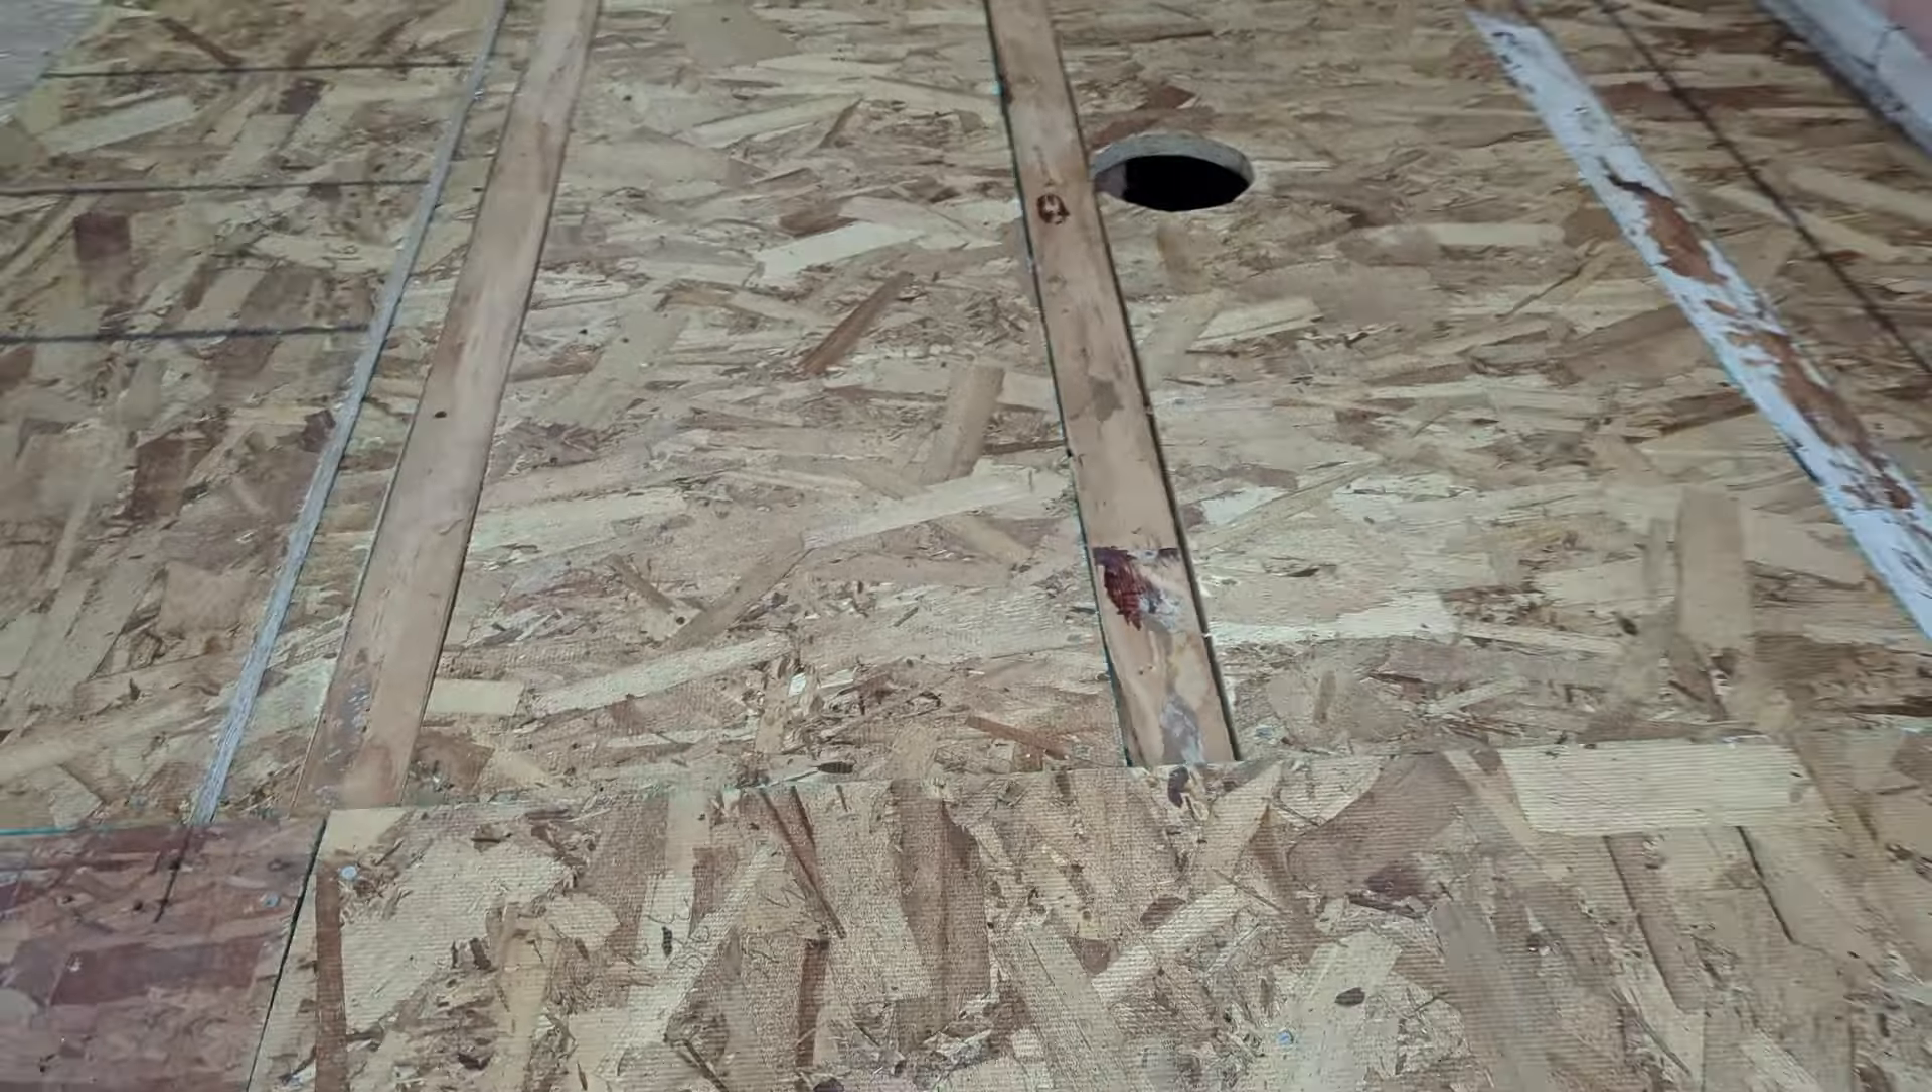The subfloor is back in.